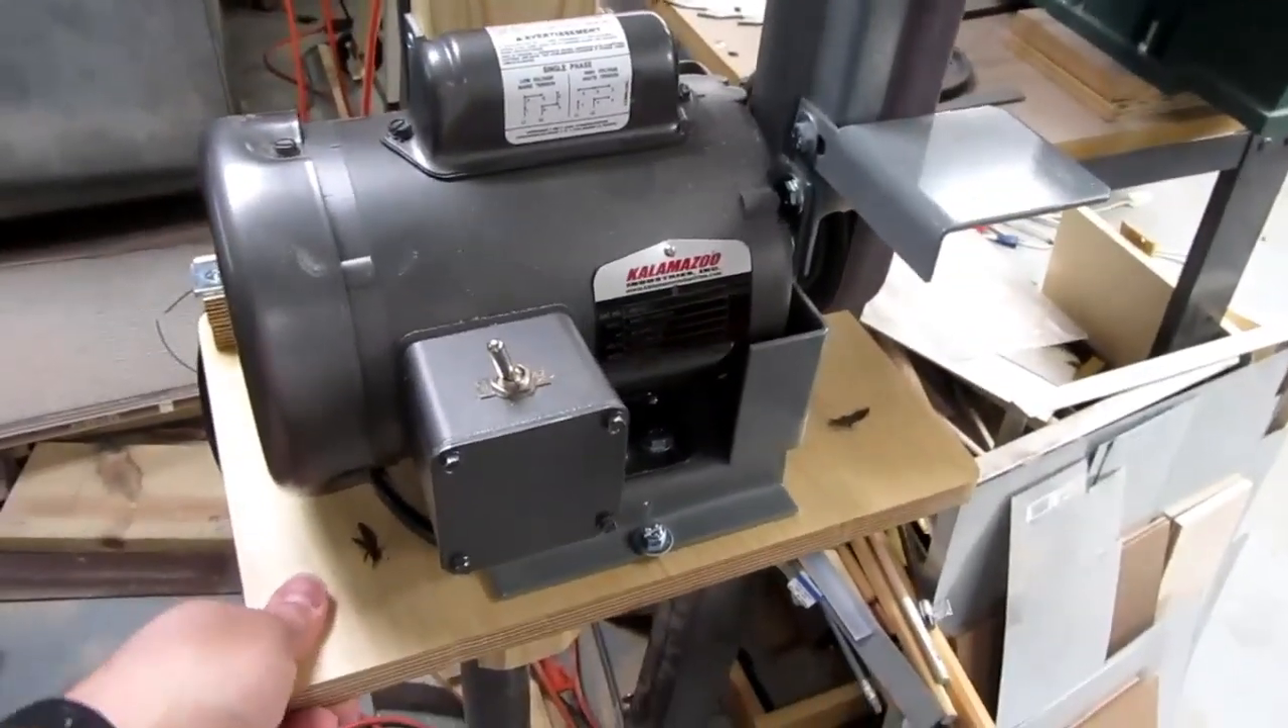Okay project finished there's the sander mounted on there.